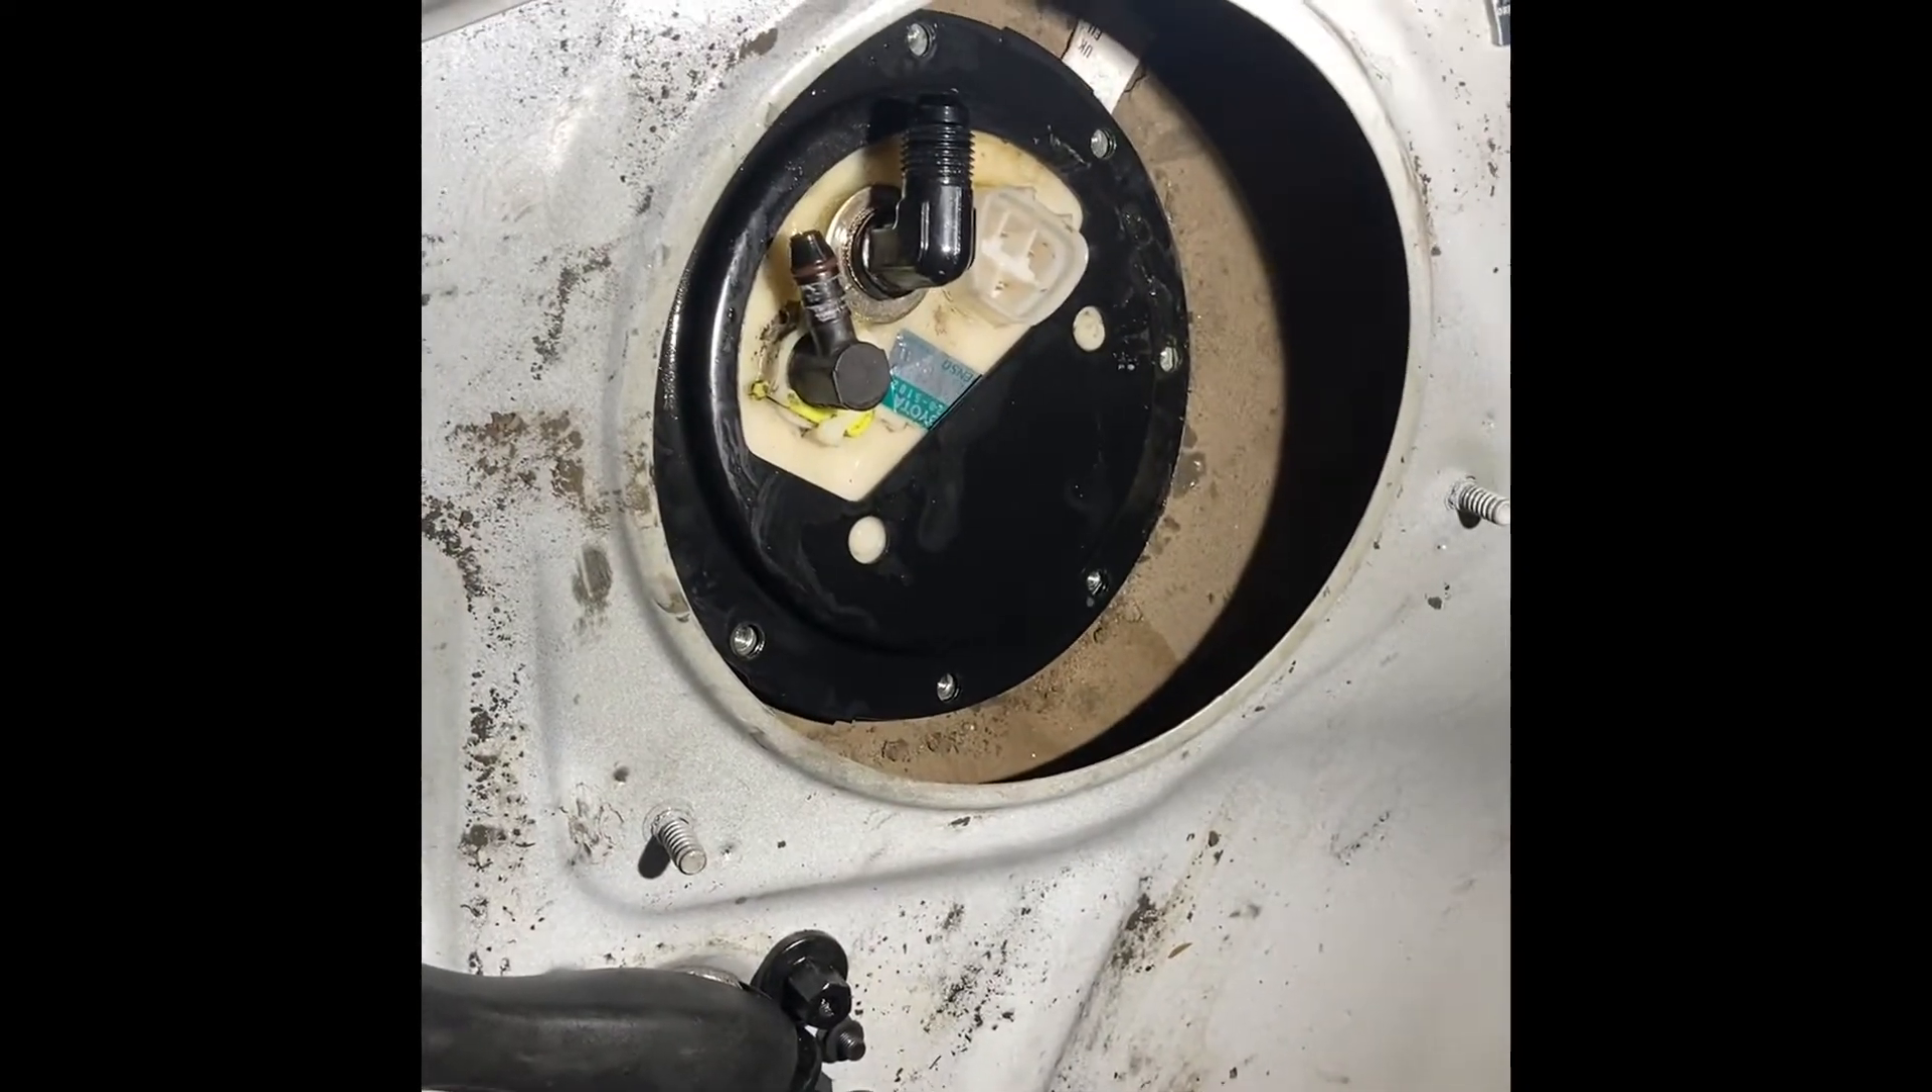I've already went ahead and put the fuel hanger back in the car.